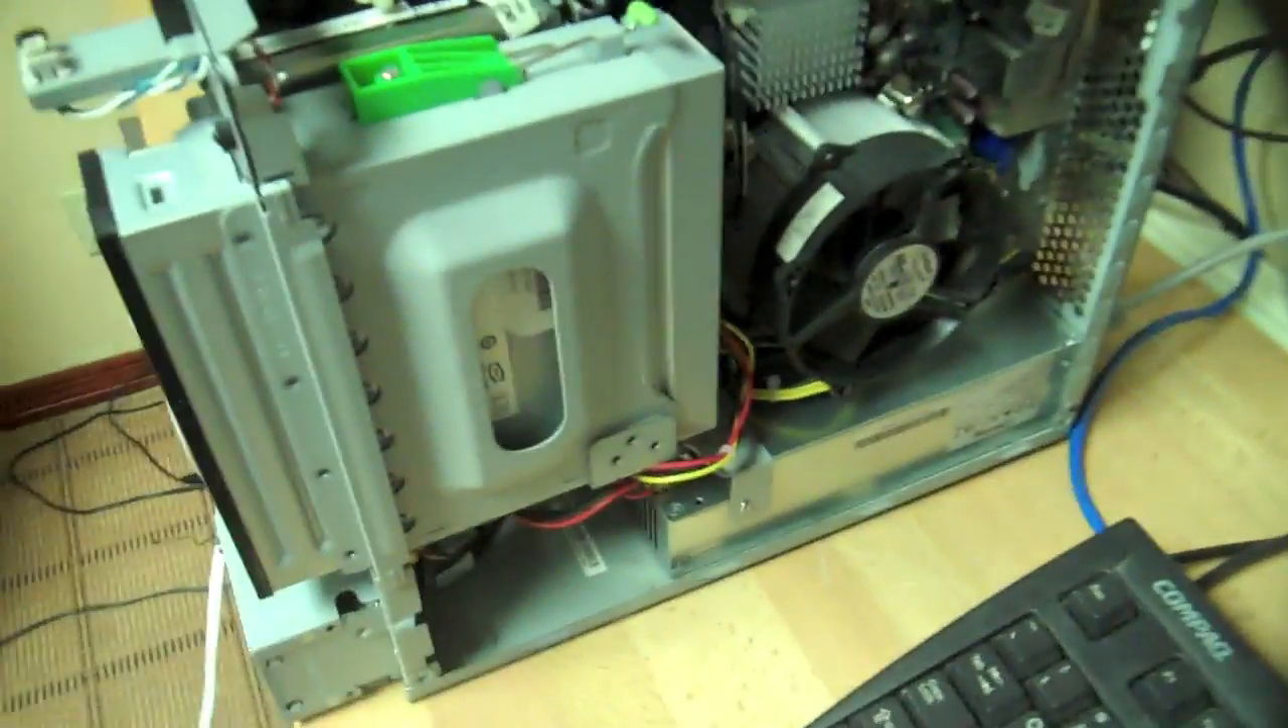Okay, so notice we didn't put the cover back on. That's because we want to check to make sure that the power supply is good and that we've got everything hooked up correctly.